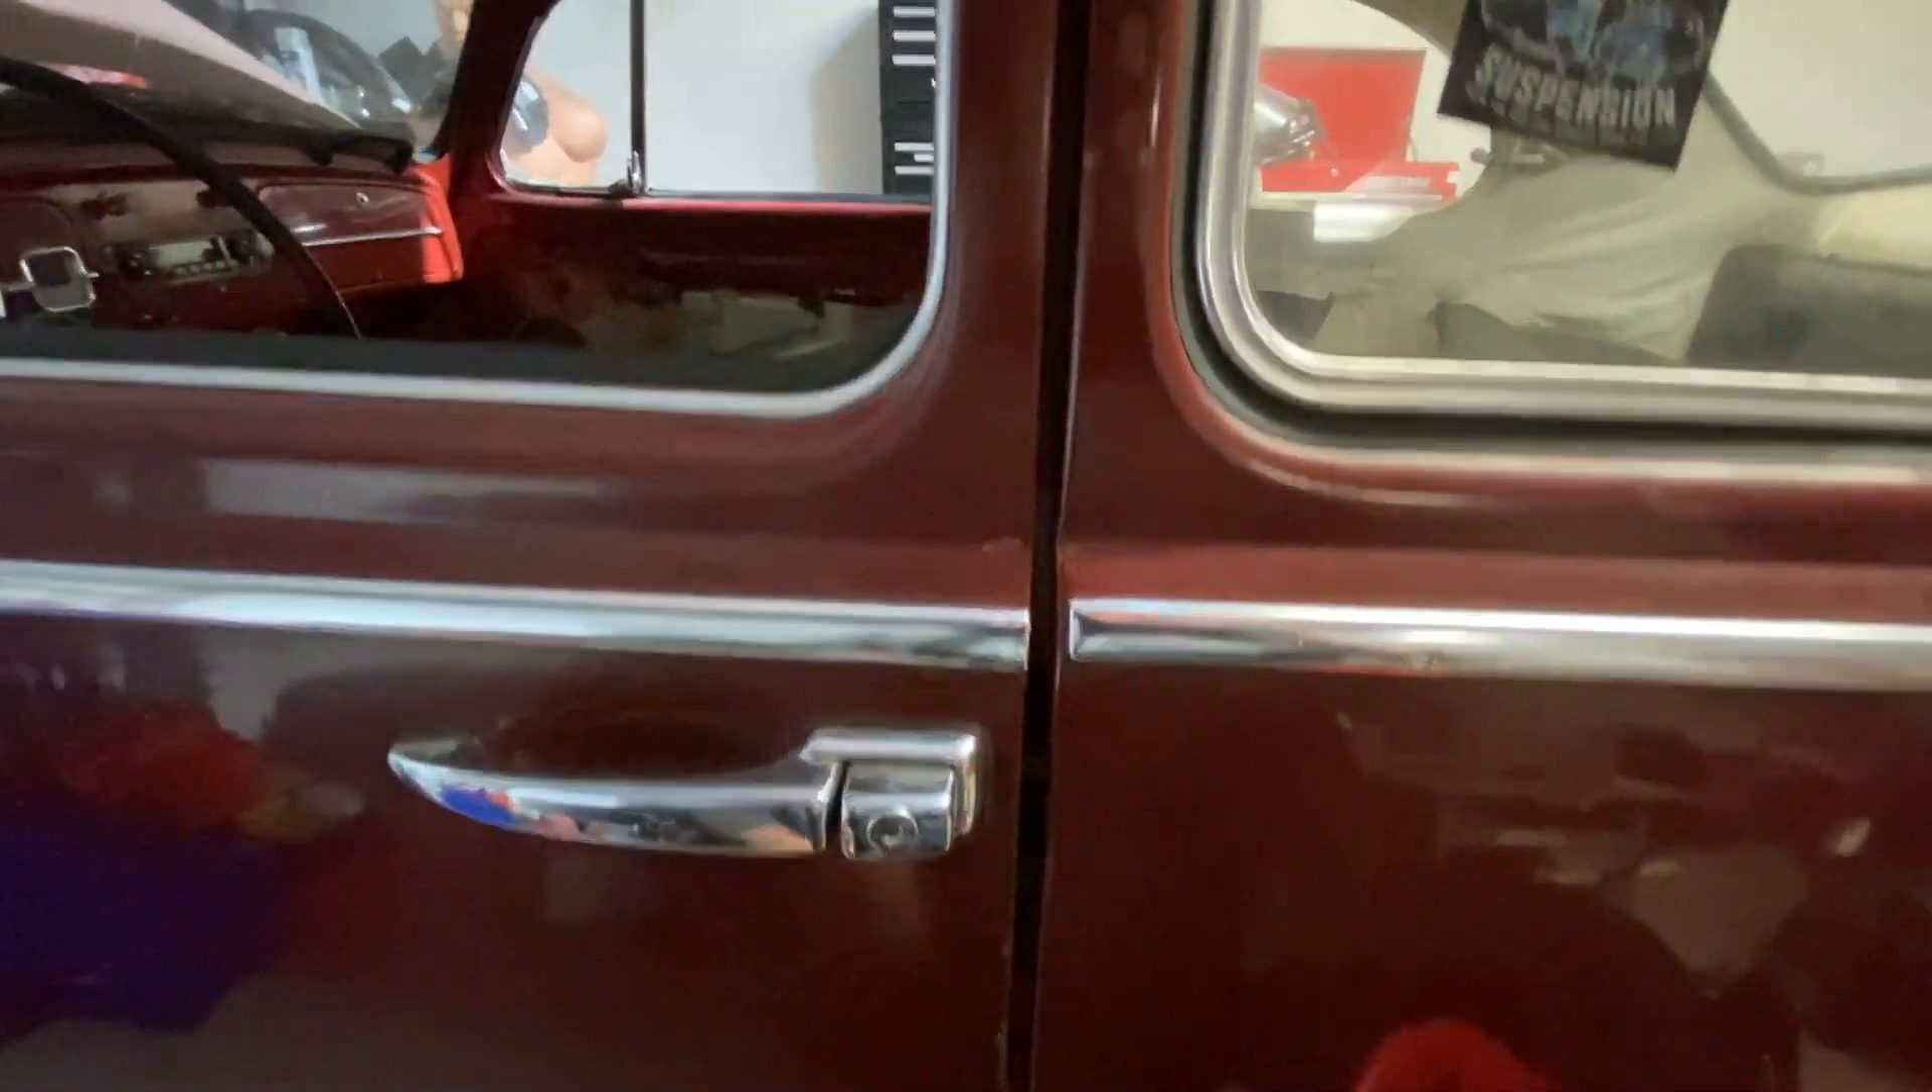The doors are aligned. You can see here. That the line matches up pretty well. The gap. Looks great. No issues there.